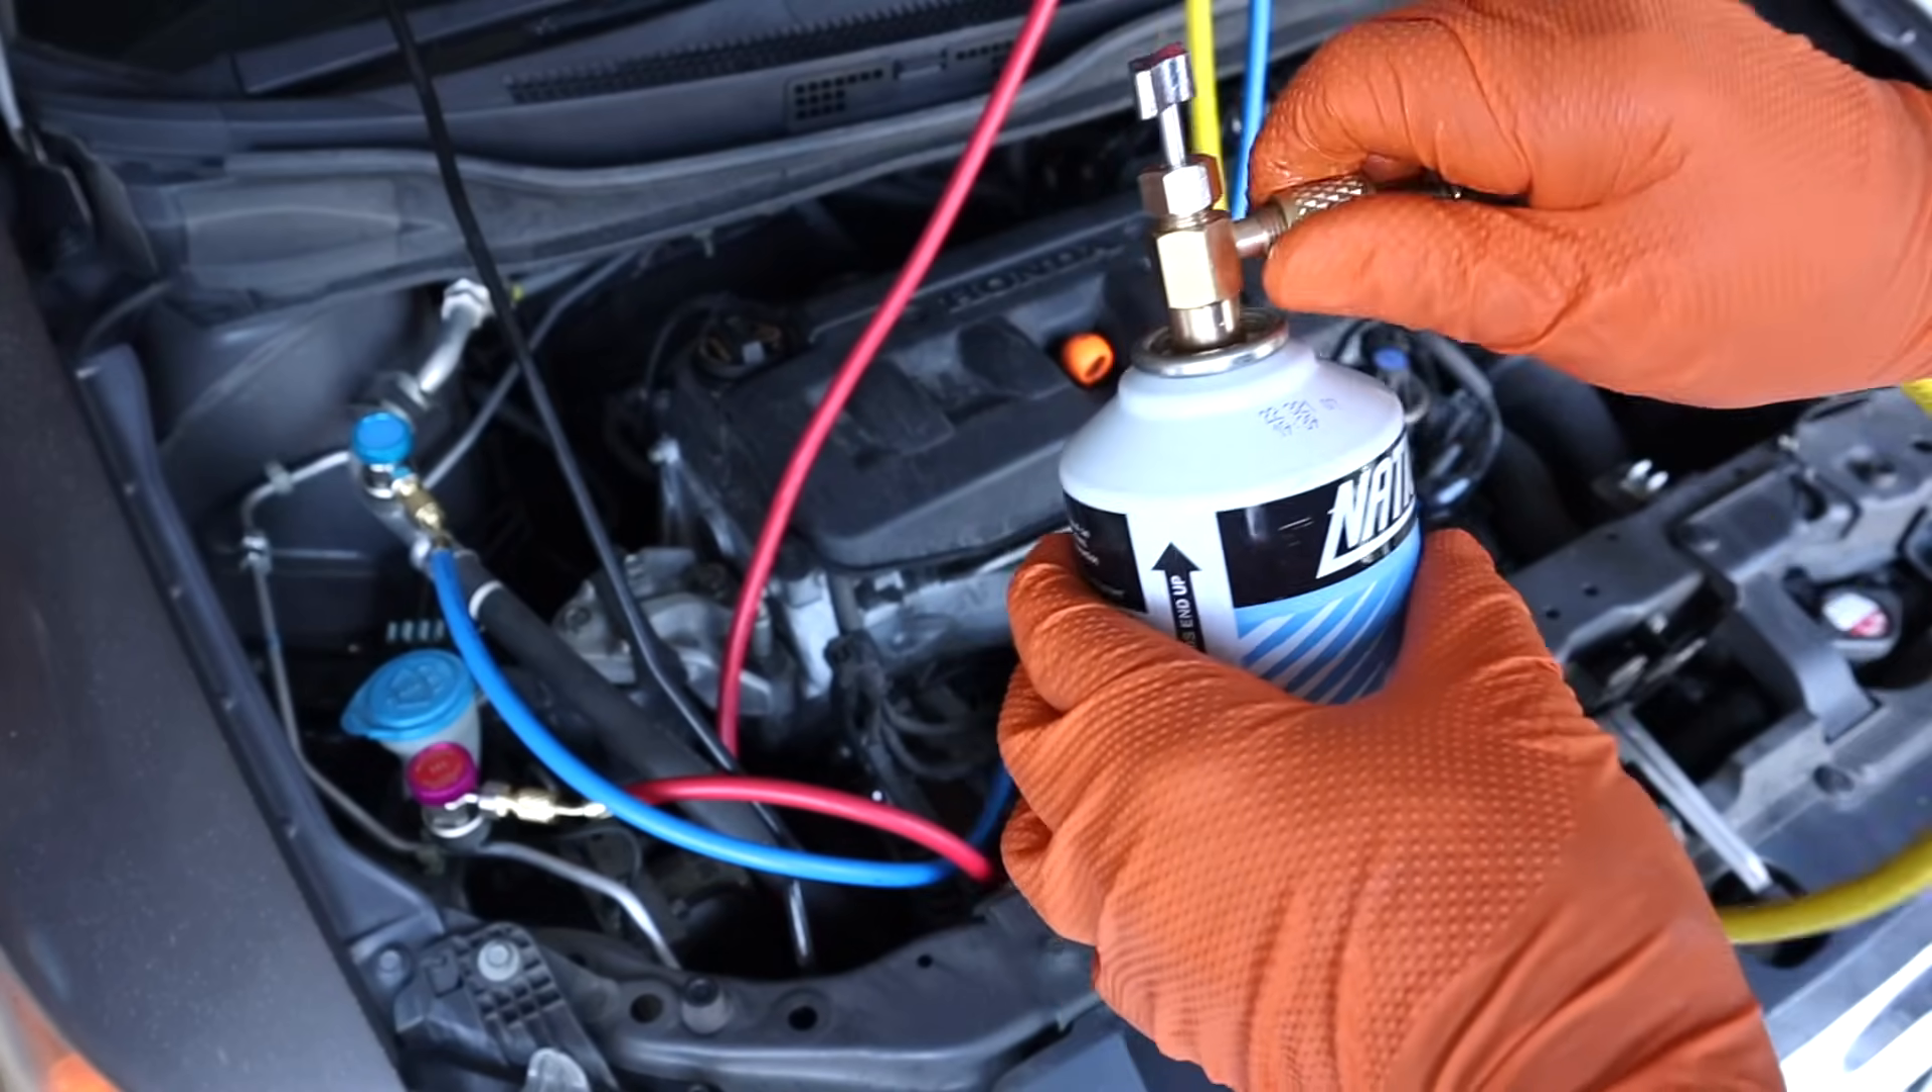Okay, so the can is attached.